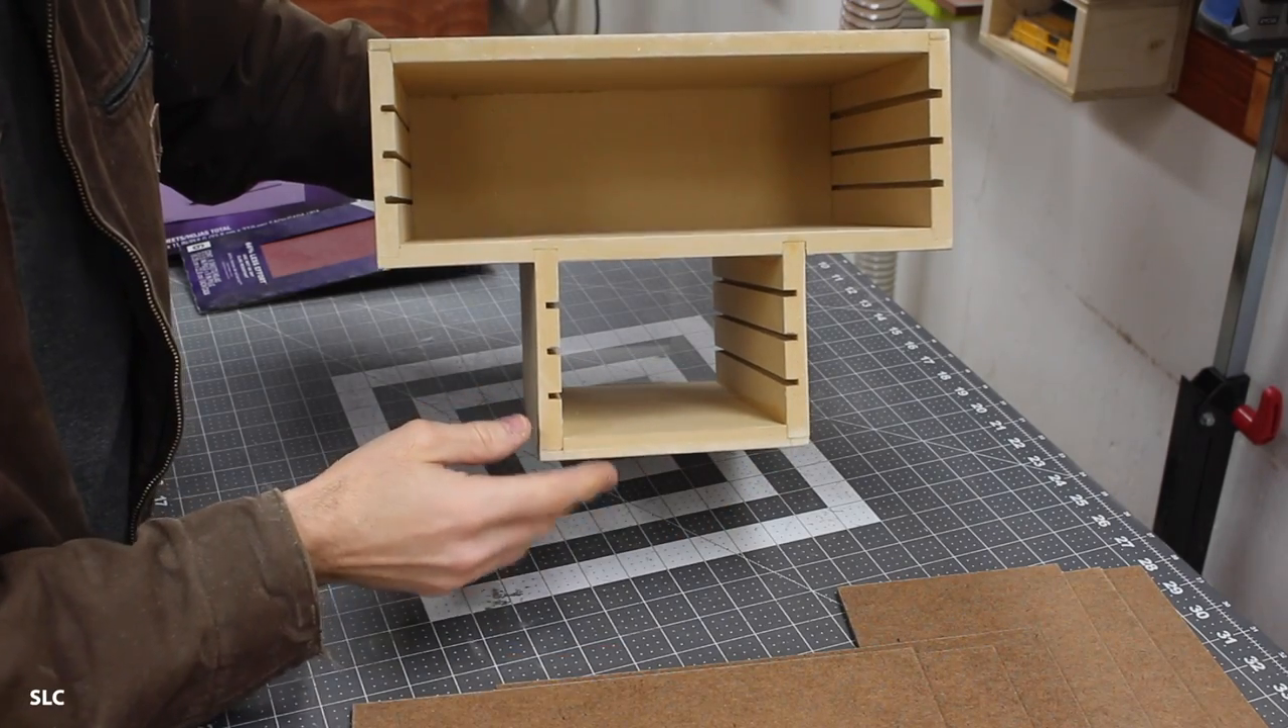So I built these boxes and added a little additional piece on the bottom.